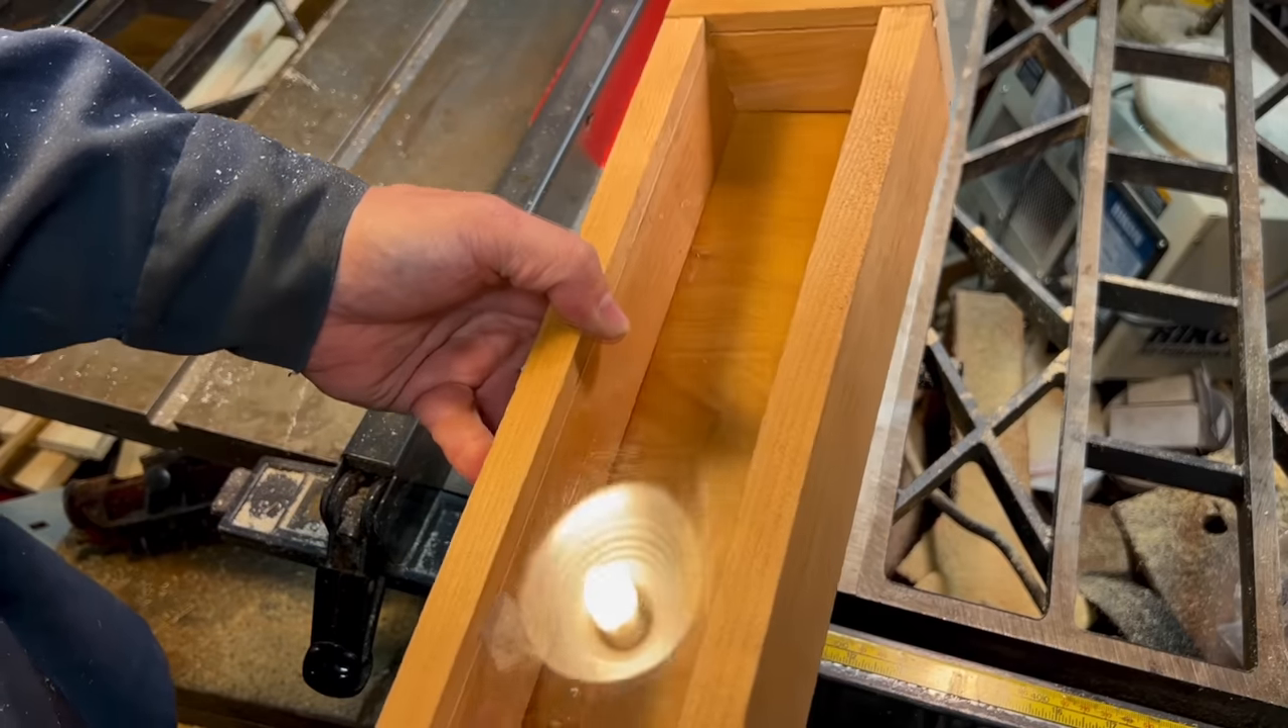Bottom goes in like this and there's our box.